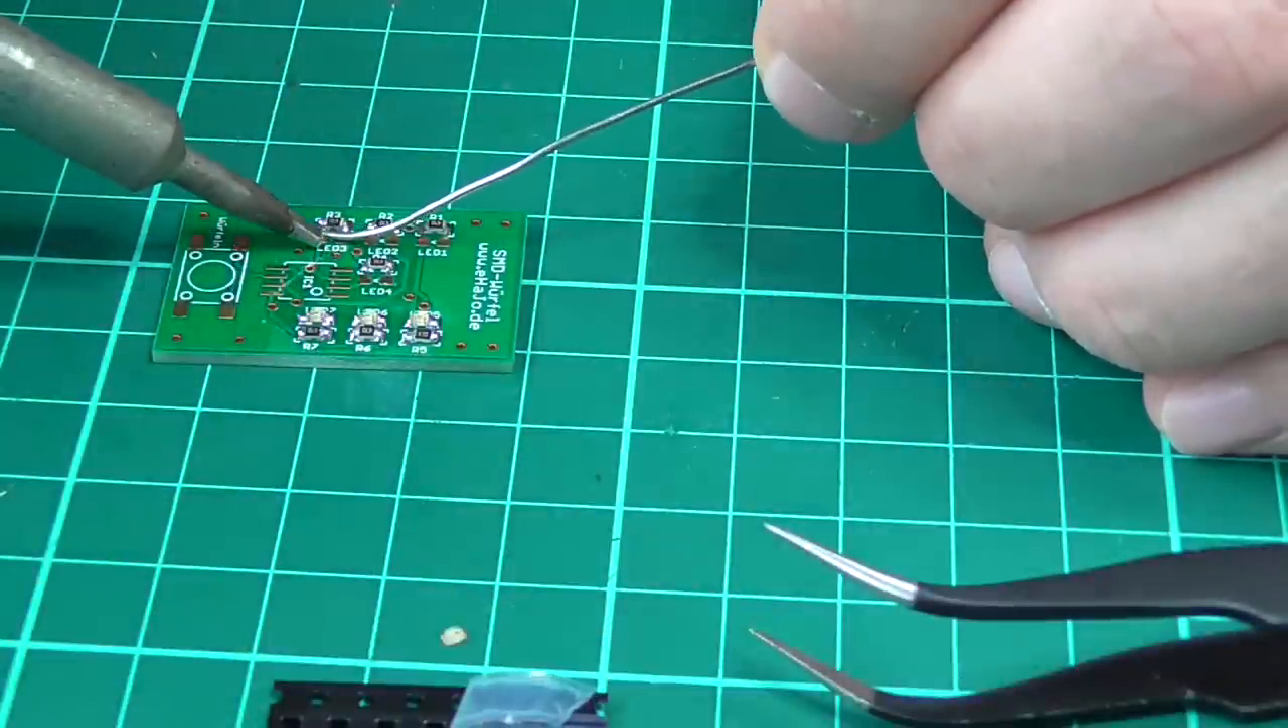Die untere LED-Reihe ist schon mal dran. Jetzt kommt die obere.